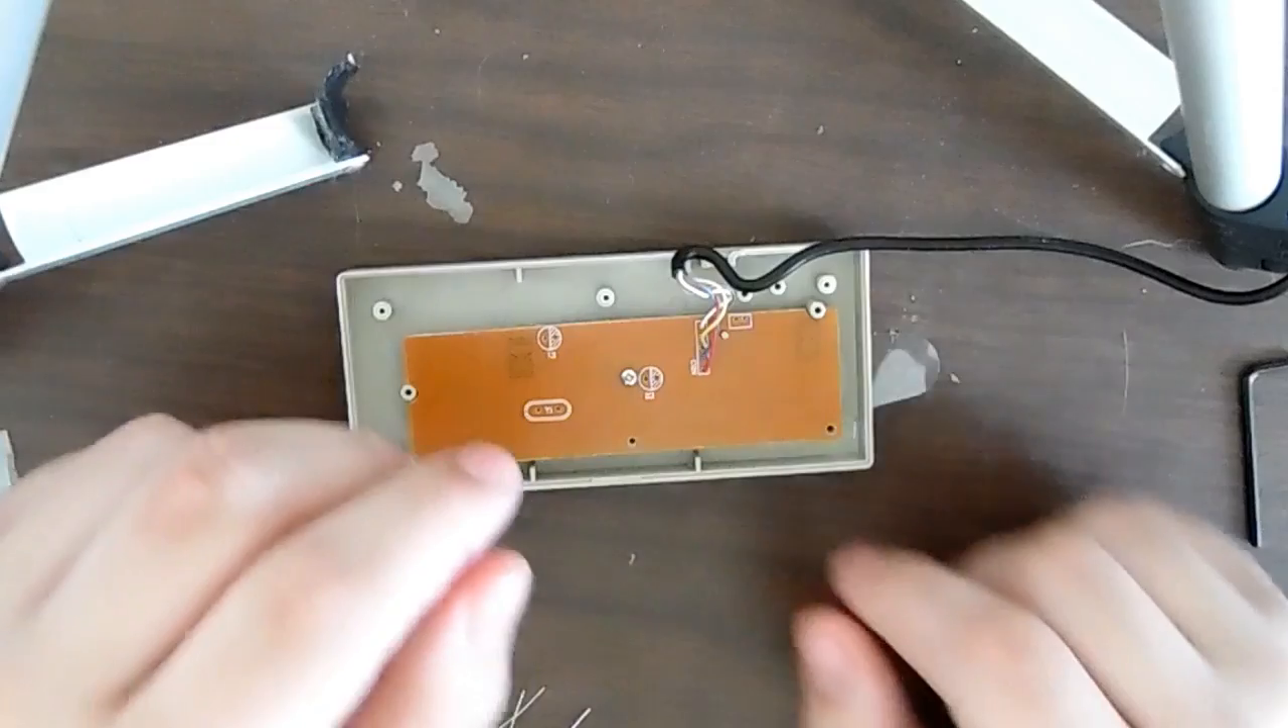Okay, so I got the NES controller taken apart.